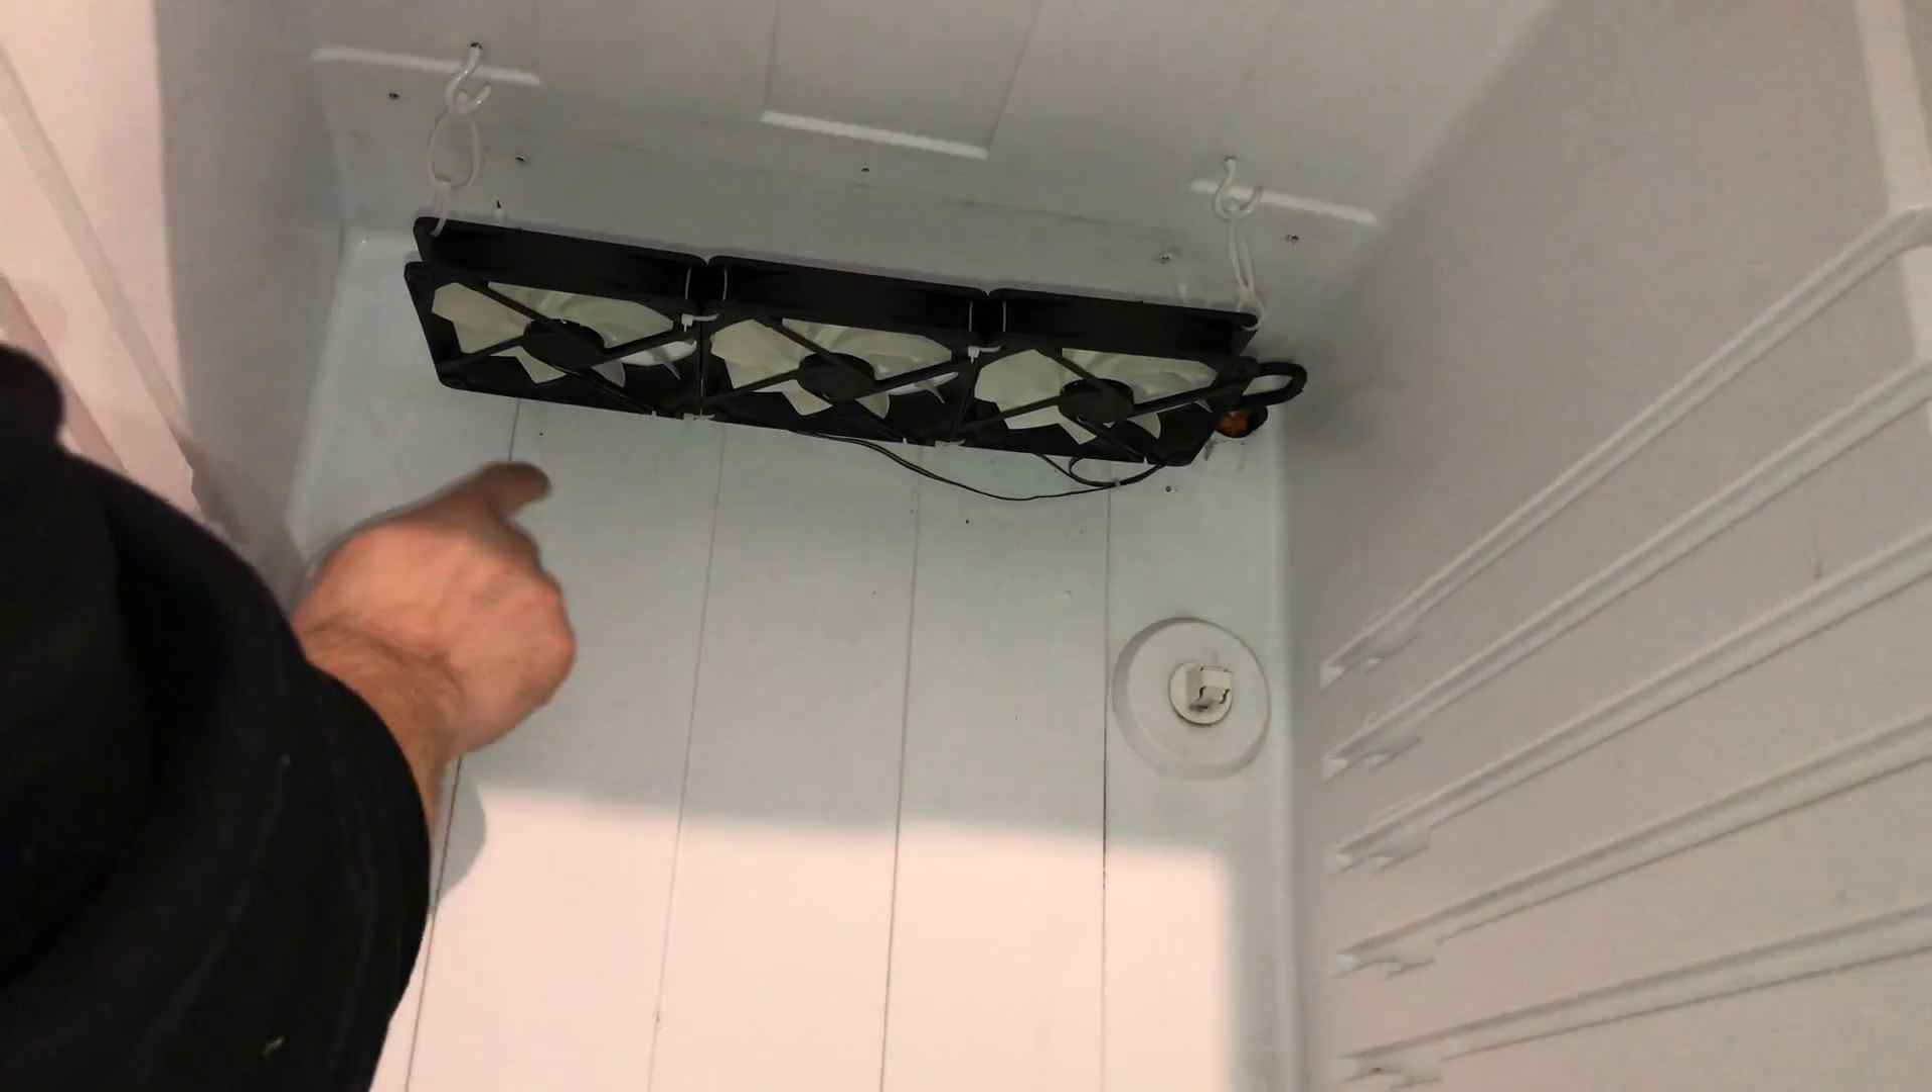So there you have it, there's the fans installed.